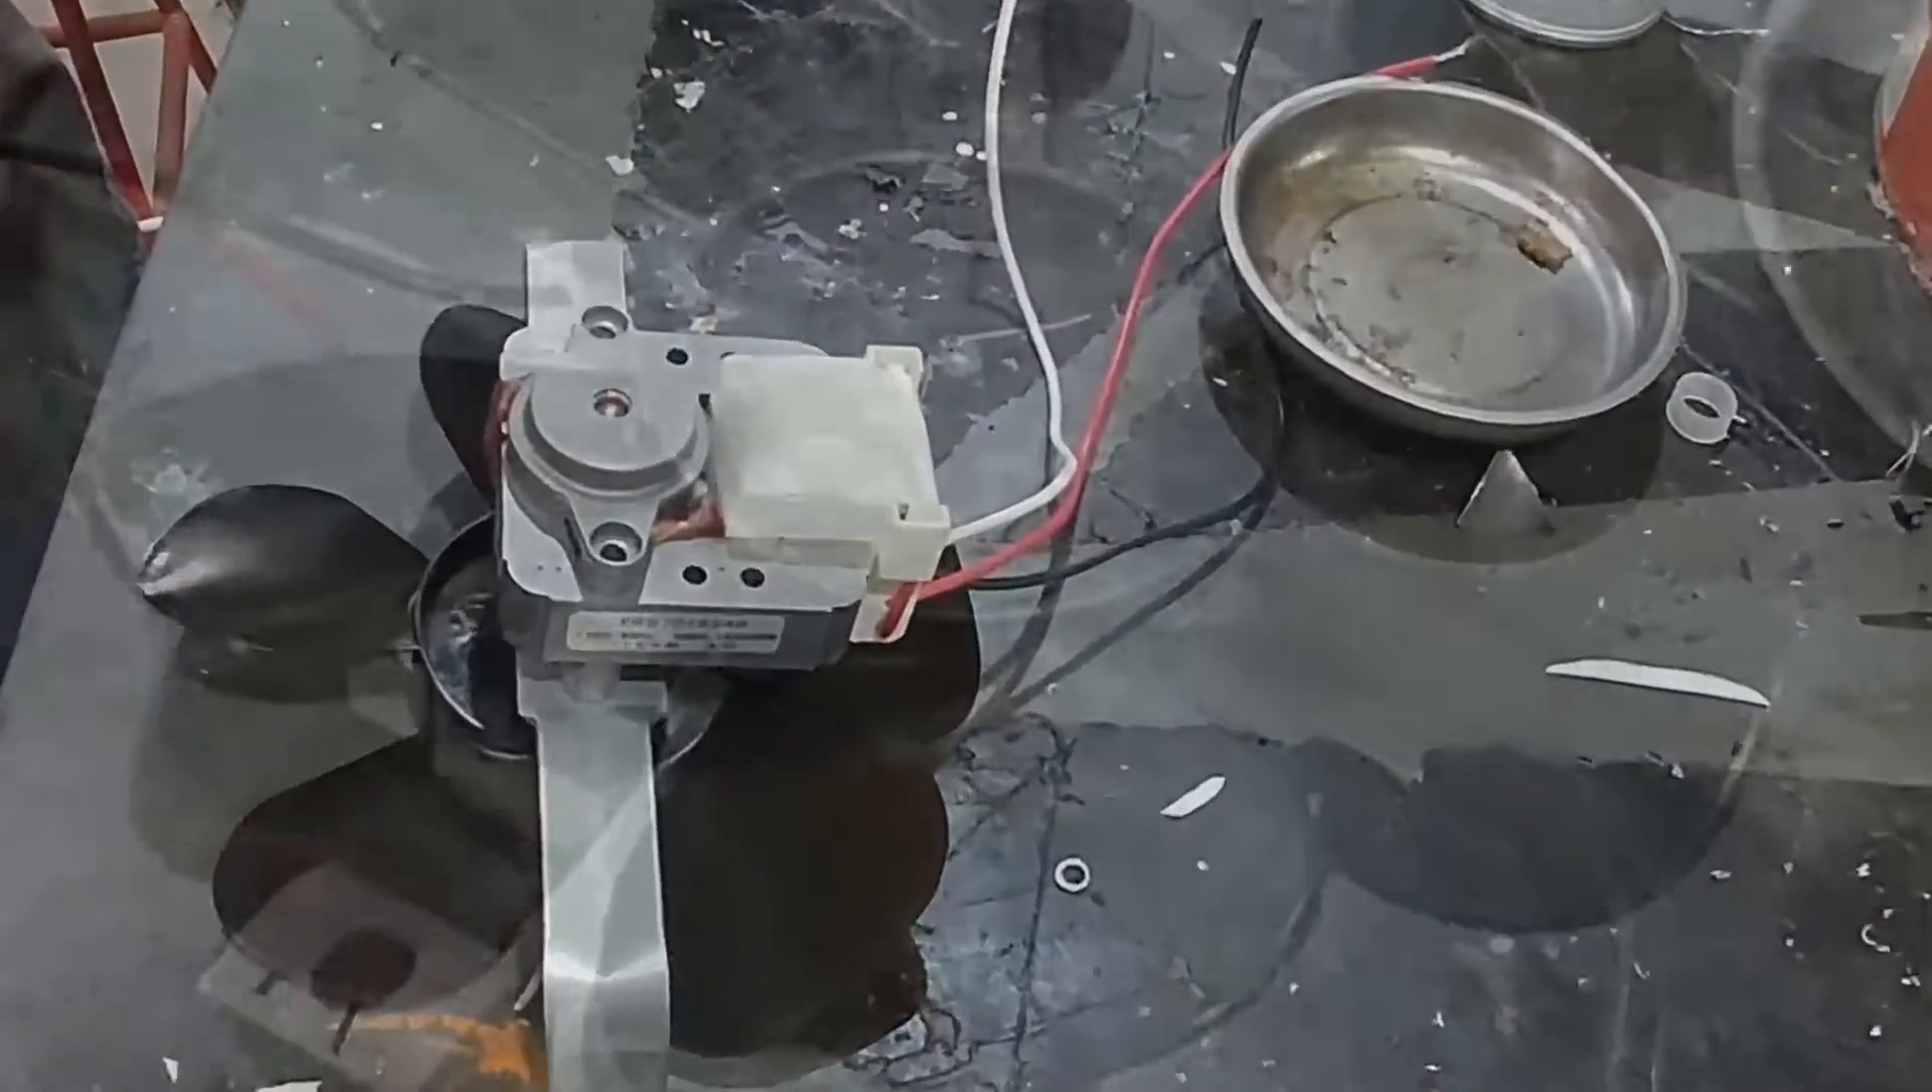All right so we got the little motor put back together and we're going to do a test on it.